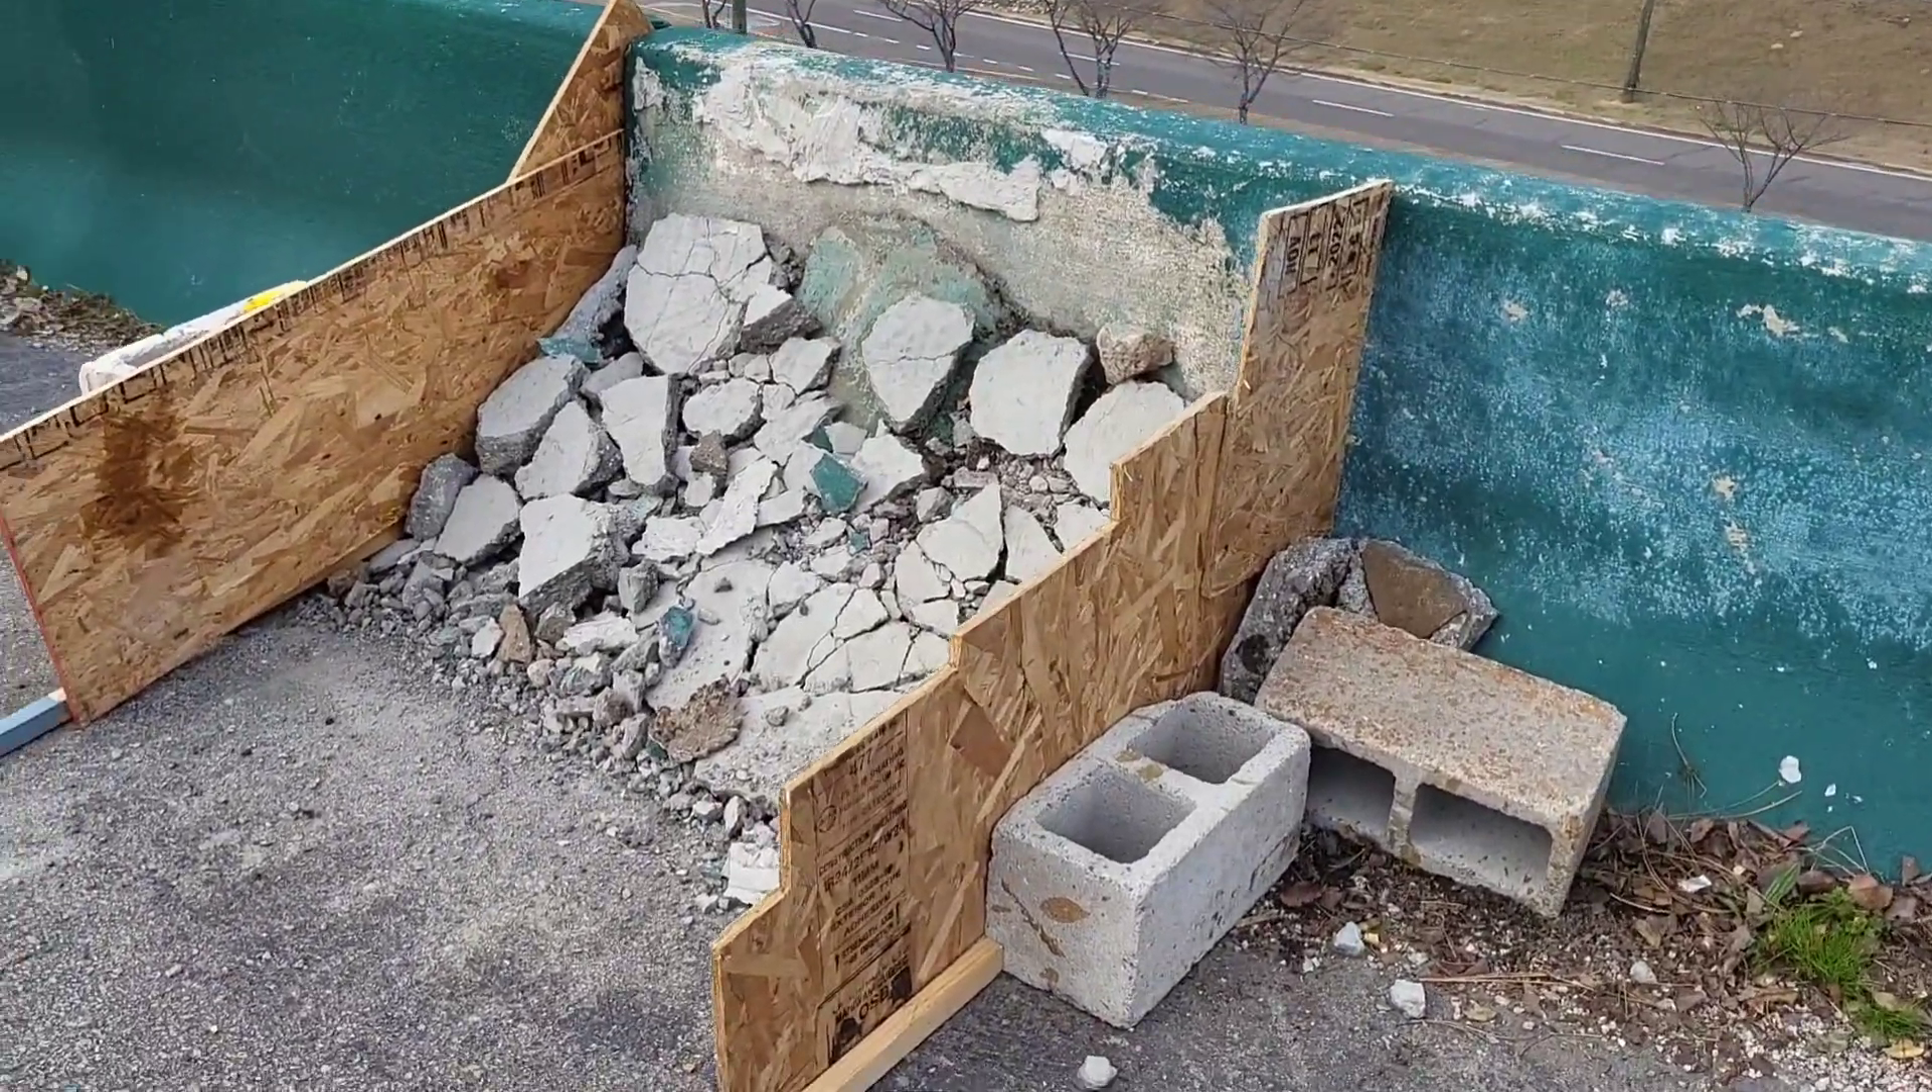Okay, we got our little makeshift forms set up now.